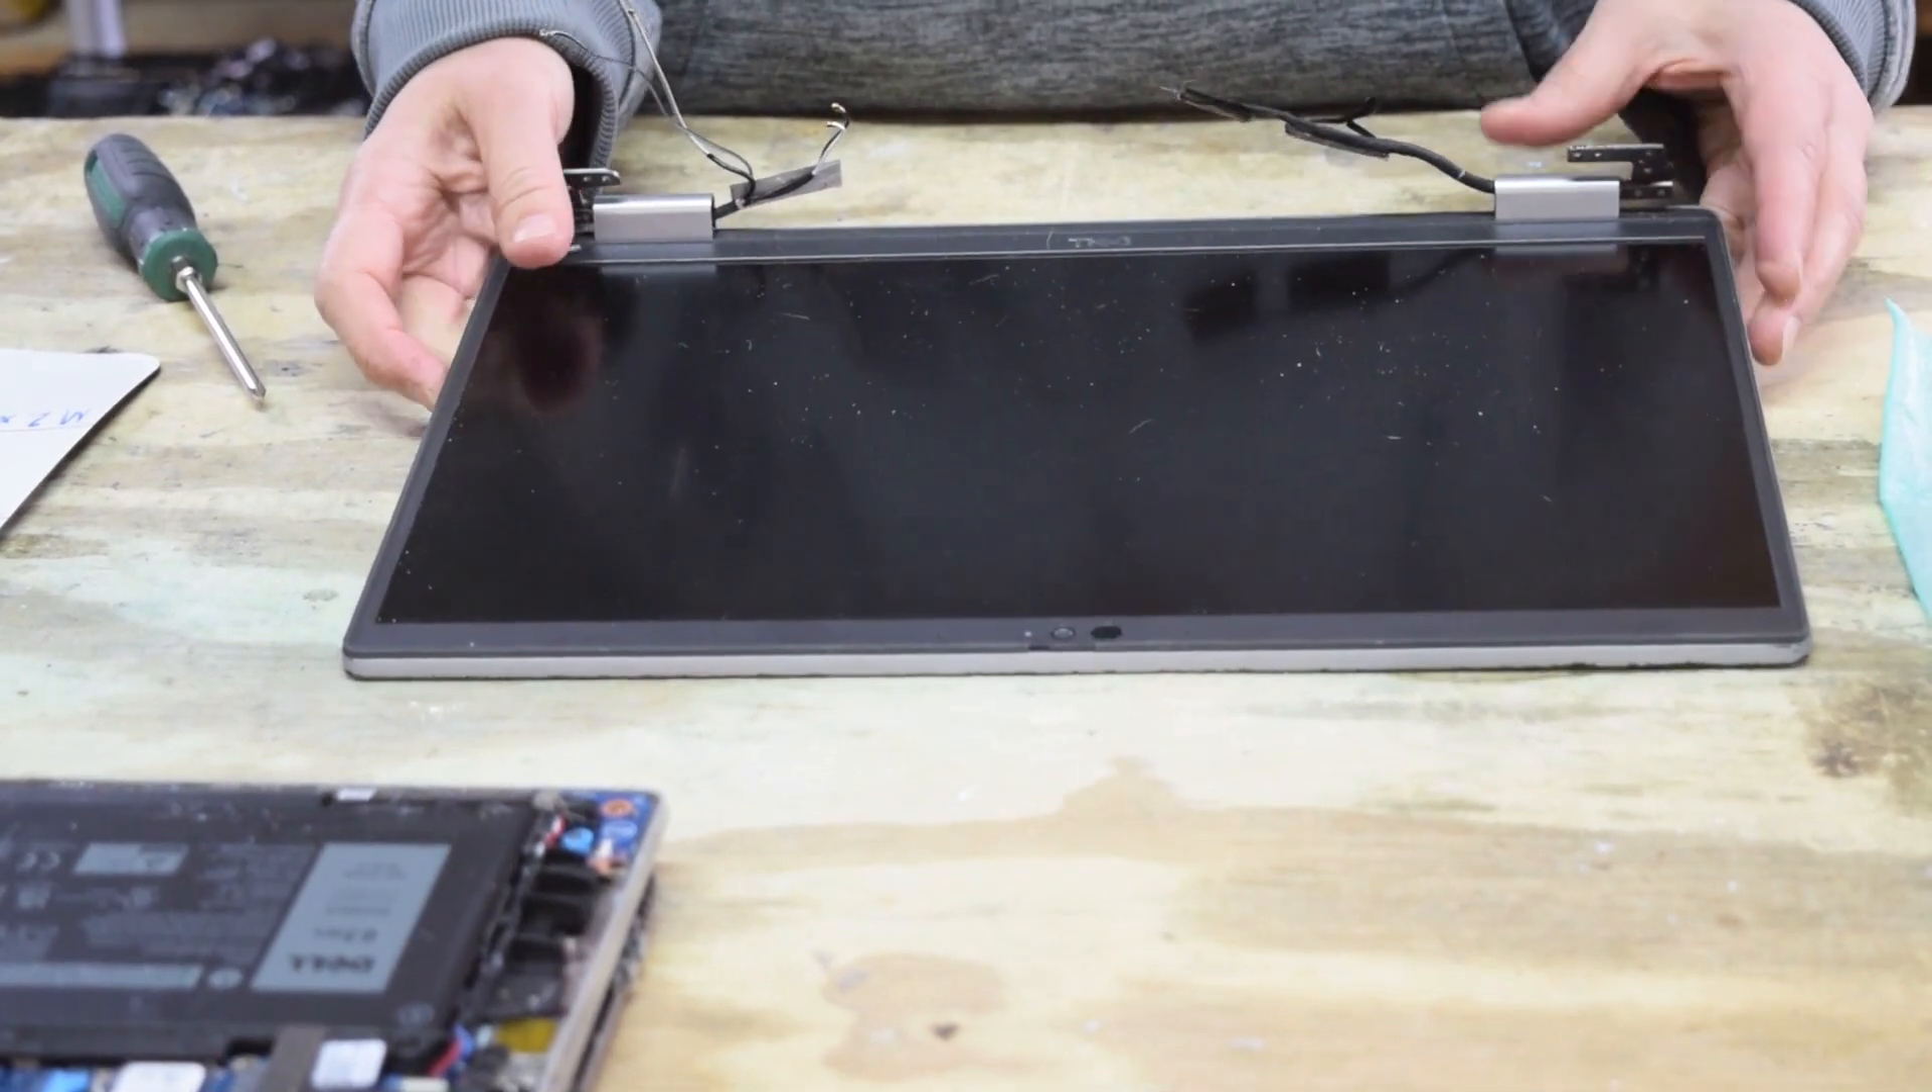So now you've got the screen assembly off.